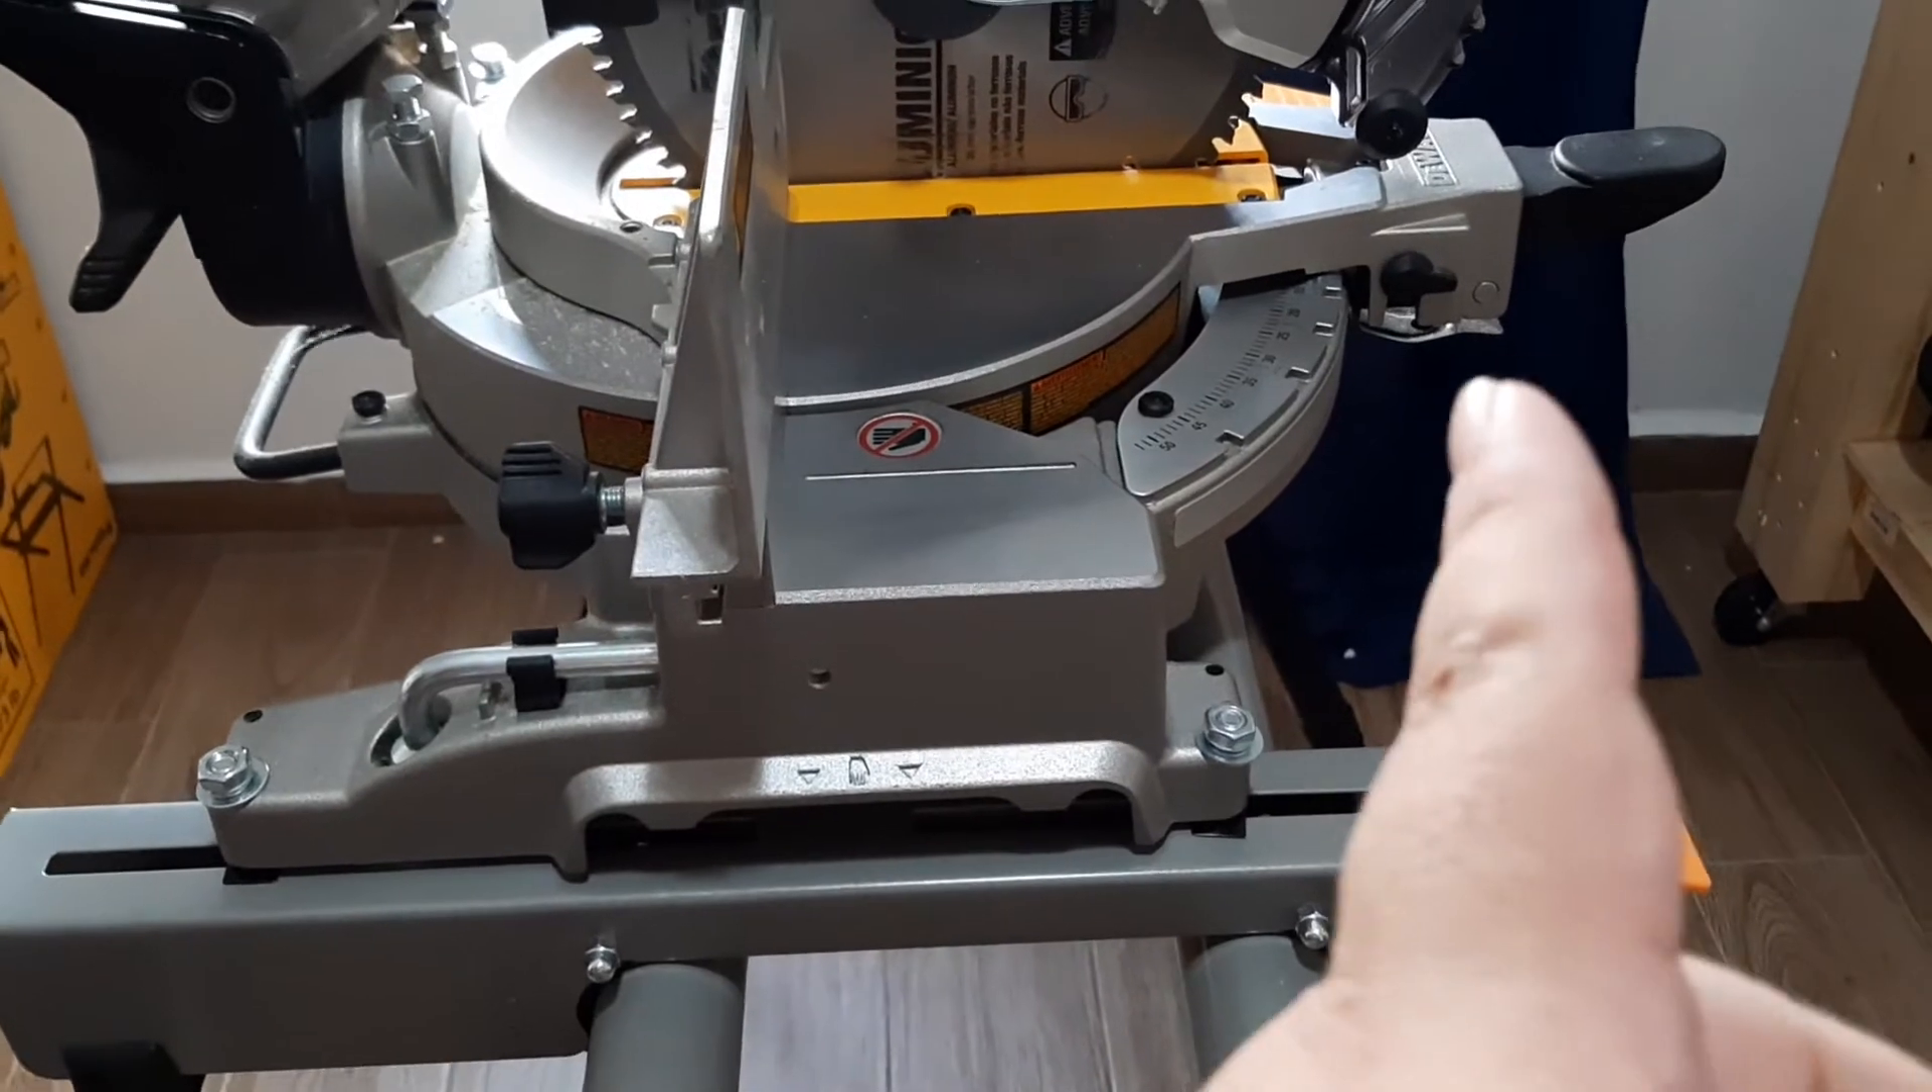Así es como queda ya la sierra instalada en su base.